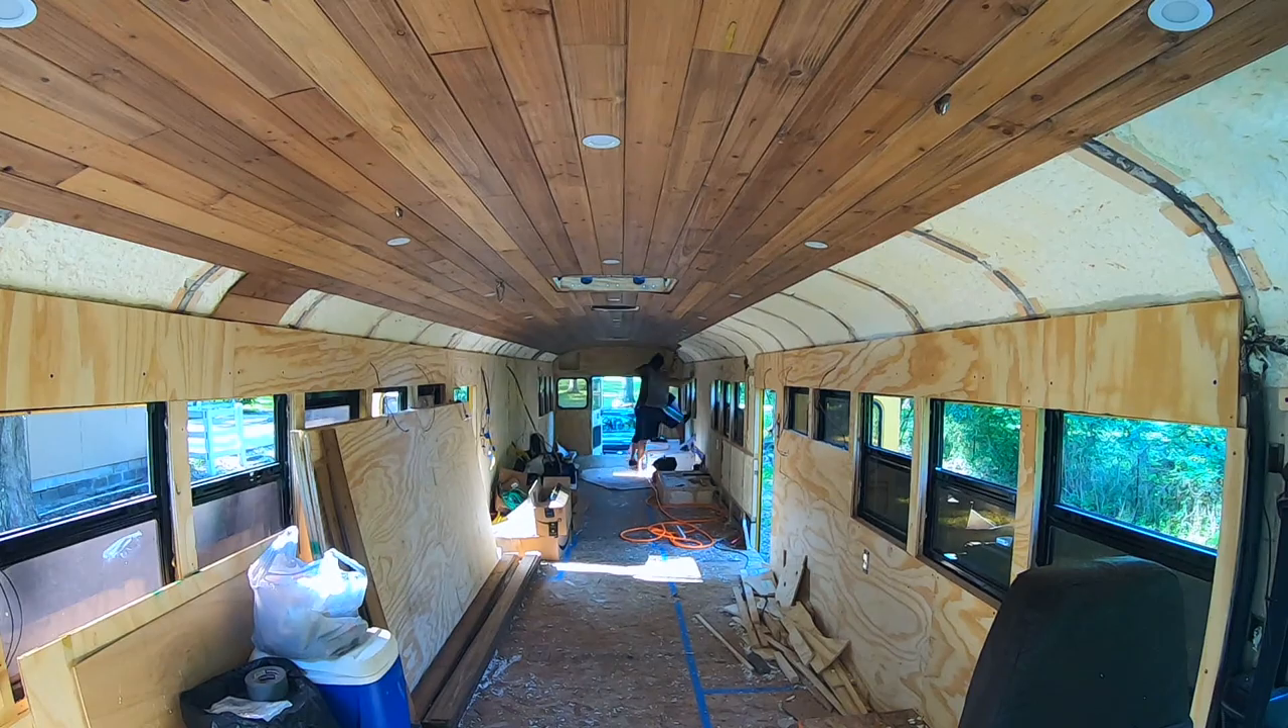So we got most of our boards in.